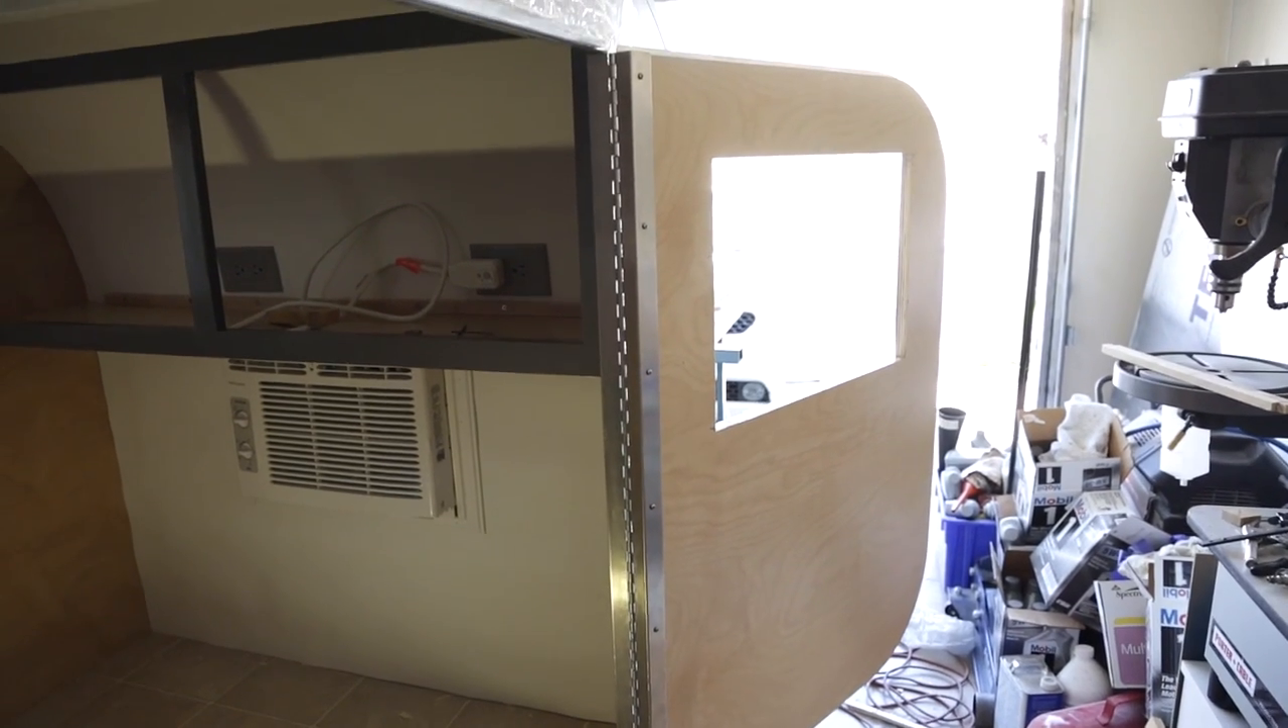And you can see we got the door on, that's our offset piano hinge.